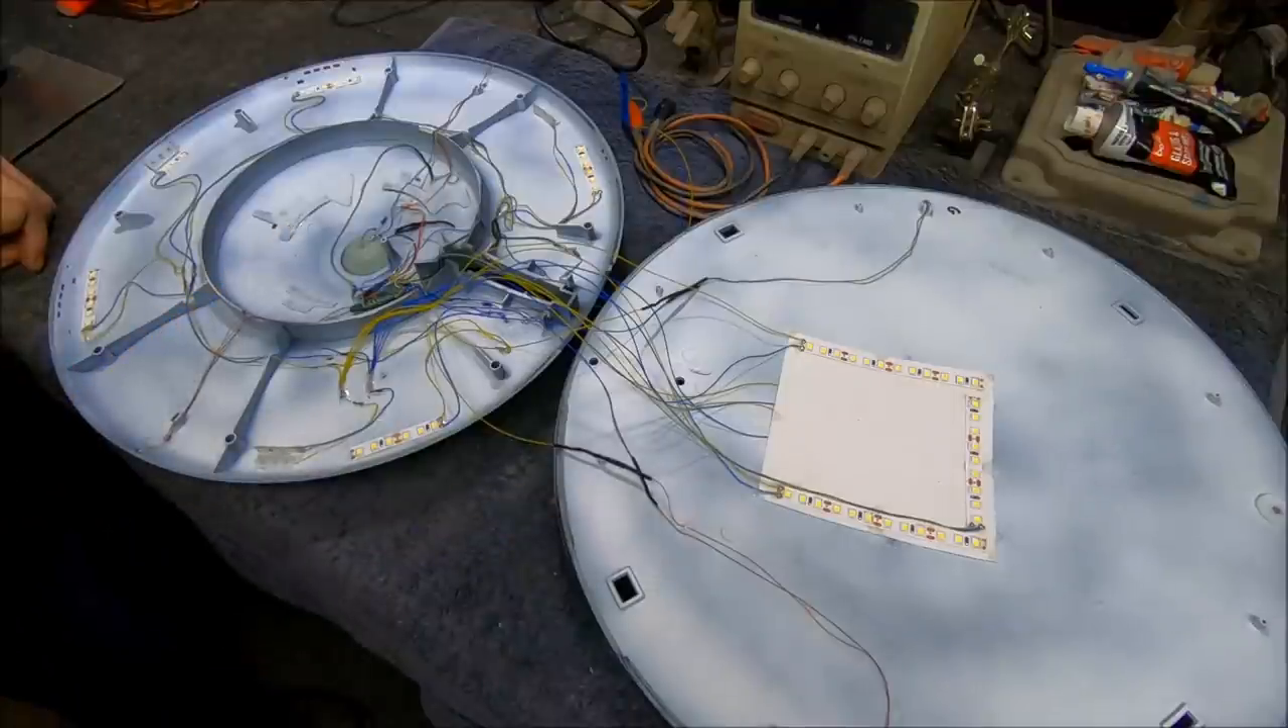I've got all my wiring connected from the top of the saucer to the bottom now.